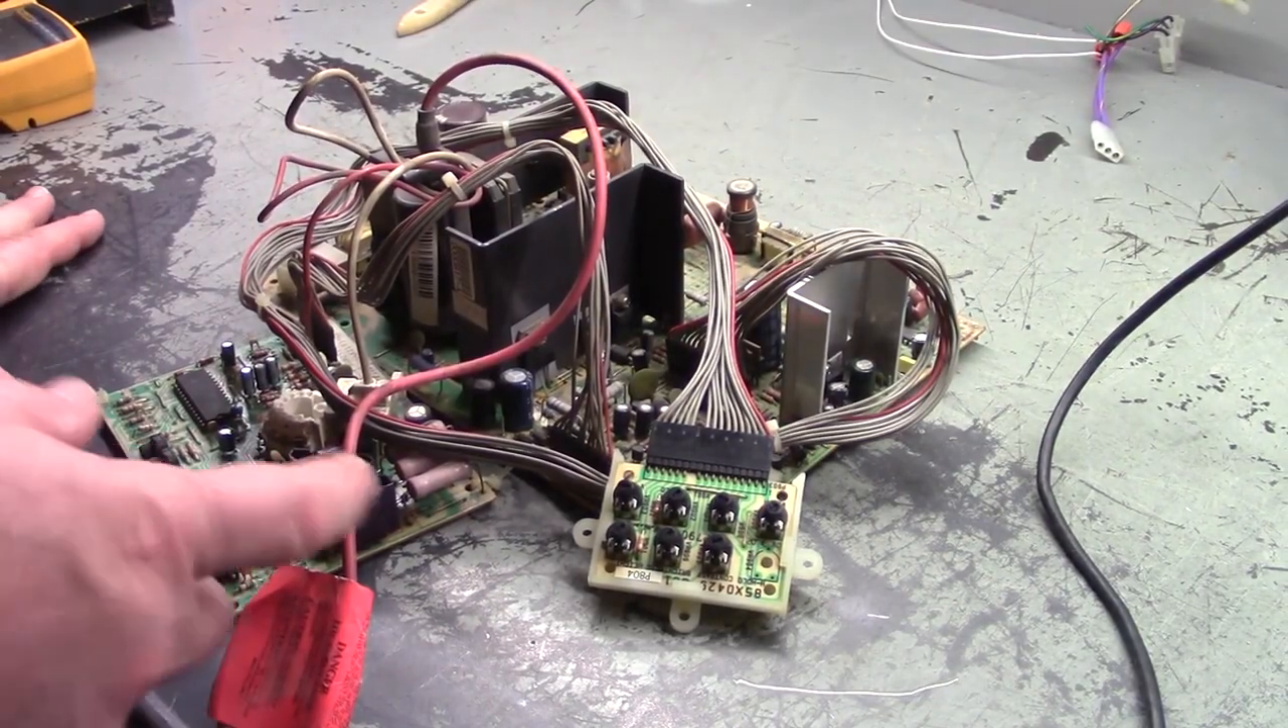So here's the chassis all off of the tube and I'm going to show you where R811 is located and we're going to test it and I'll bet you dollars to donuts it's way out of whack.